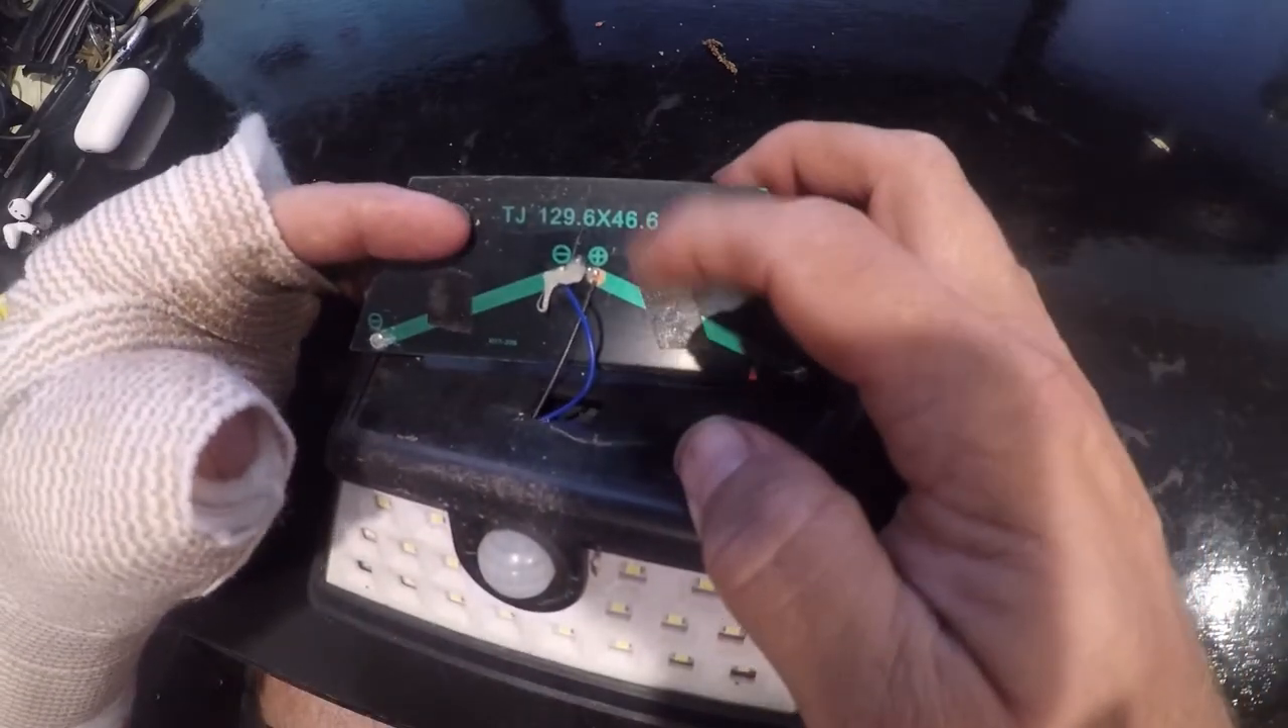It just screws on with a couple of screws mounted here at the top but the solar panel is only stuck on with this cheap tape and it has come off.